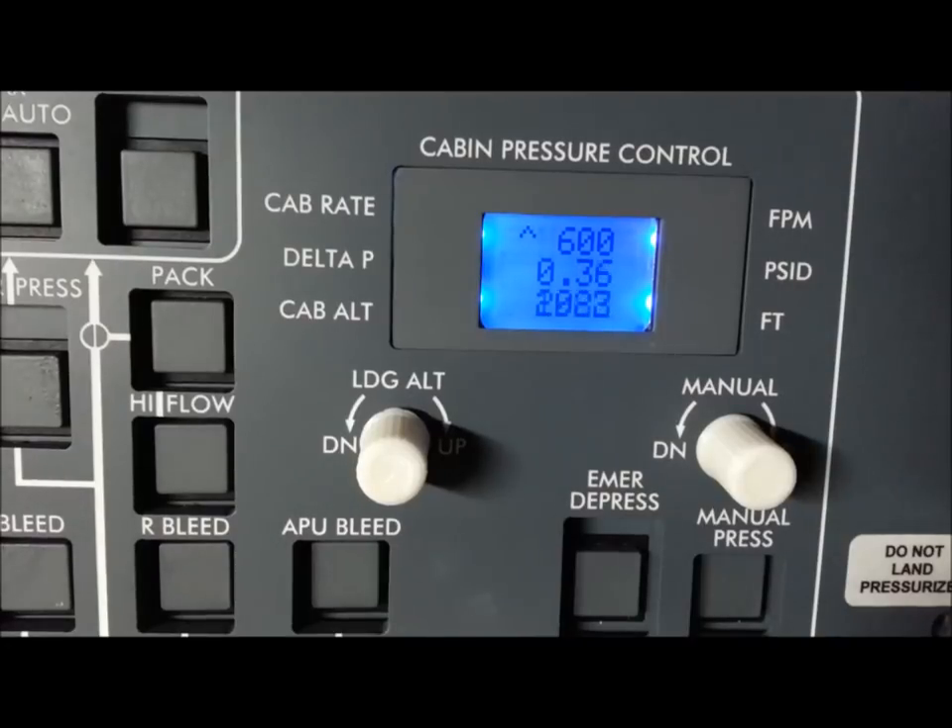The numbers line up pretty good with the legends not perfect because i had to offset it a bit just due to the size of the display but uh yeah these things we gotta live with.